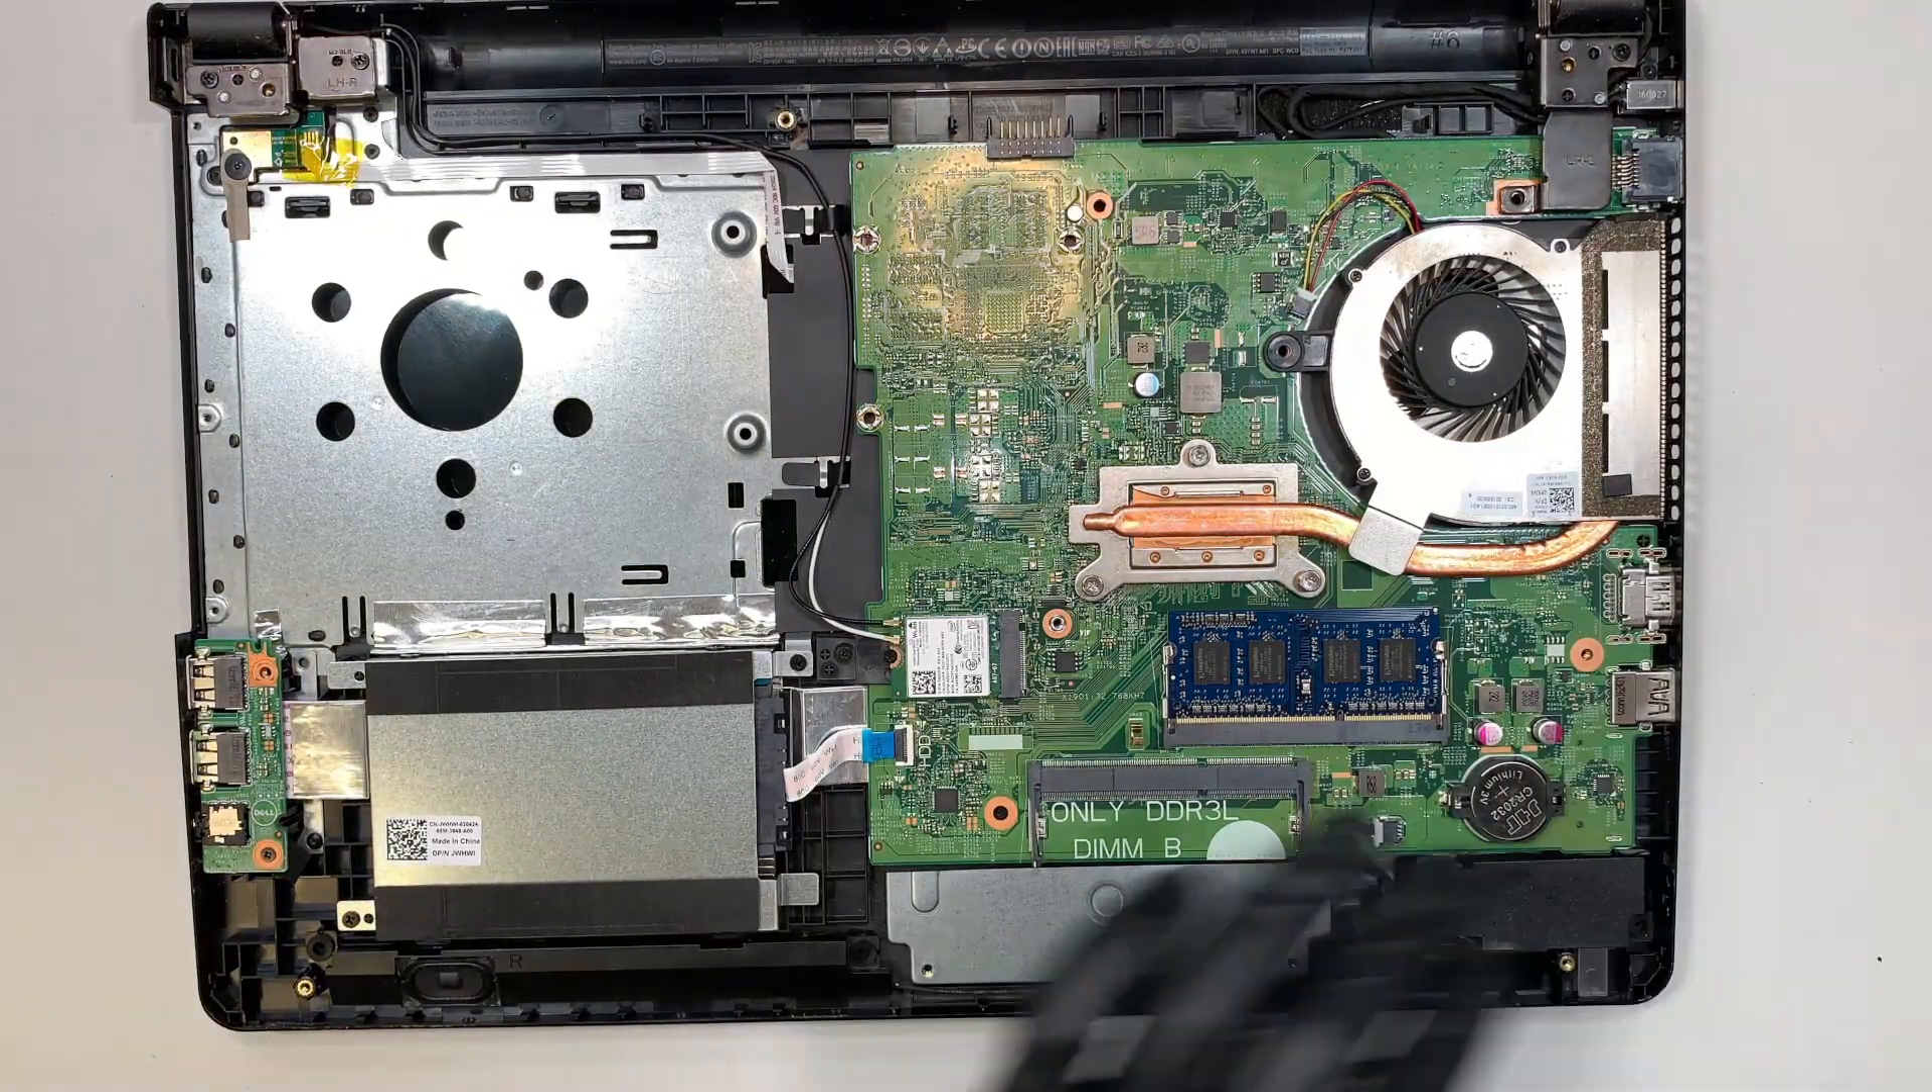Alright, once you have the entire back plate removed, now you can see that the hard drive is here and this is your entire motherboard.